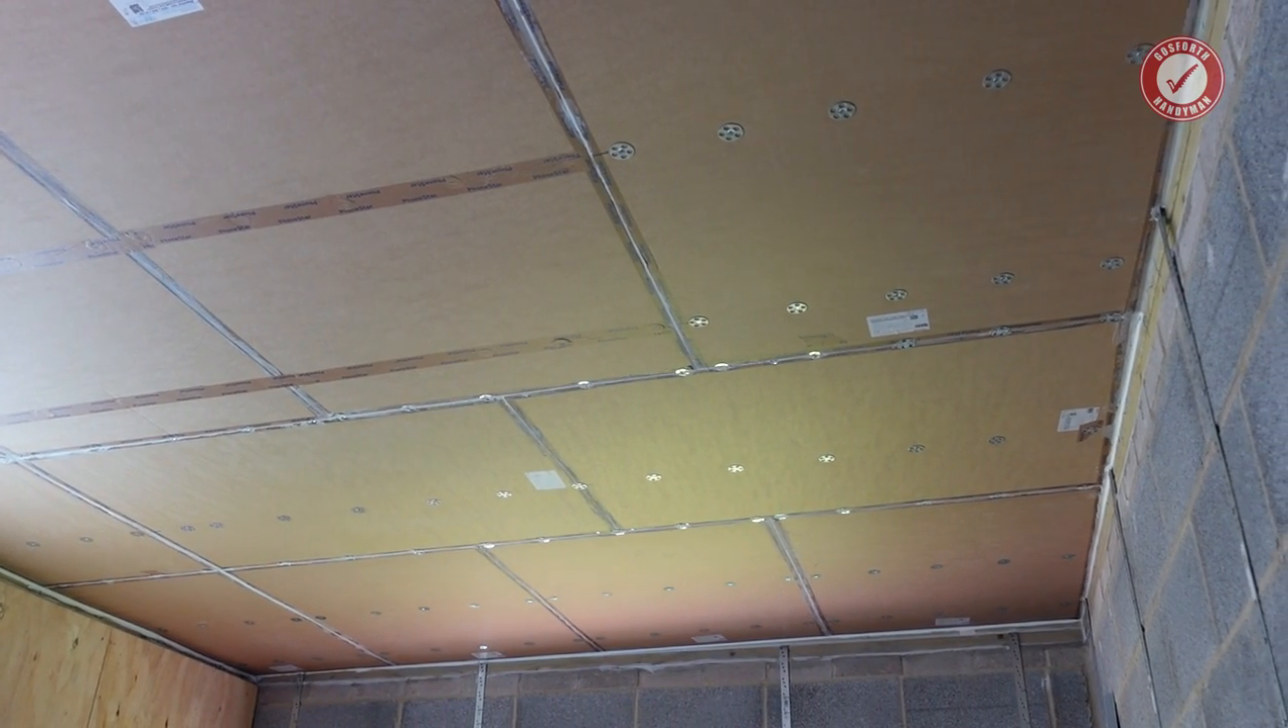So that's the SPX board, all installed on the ceiling, no problems really, it's all sealed around every edge and in between every board with acoustic sealant.